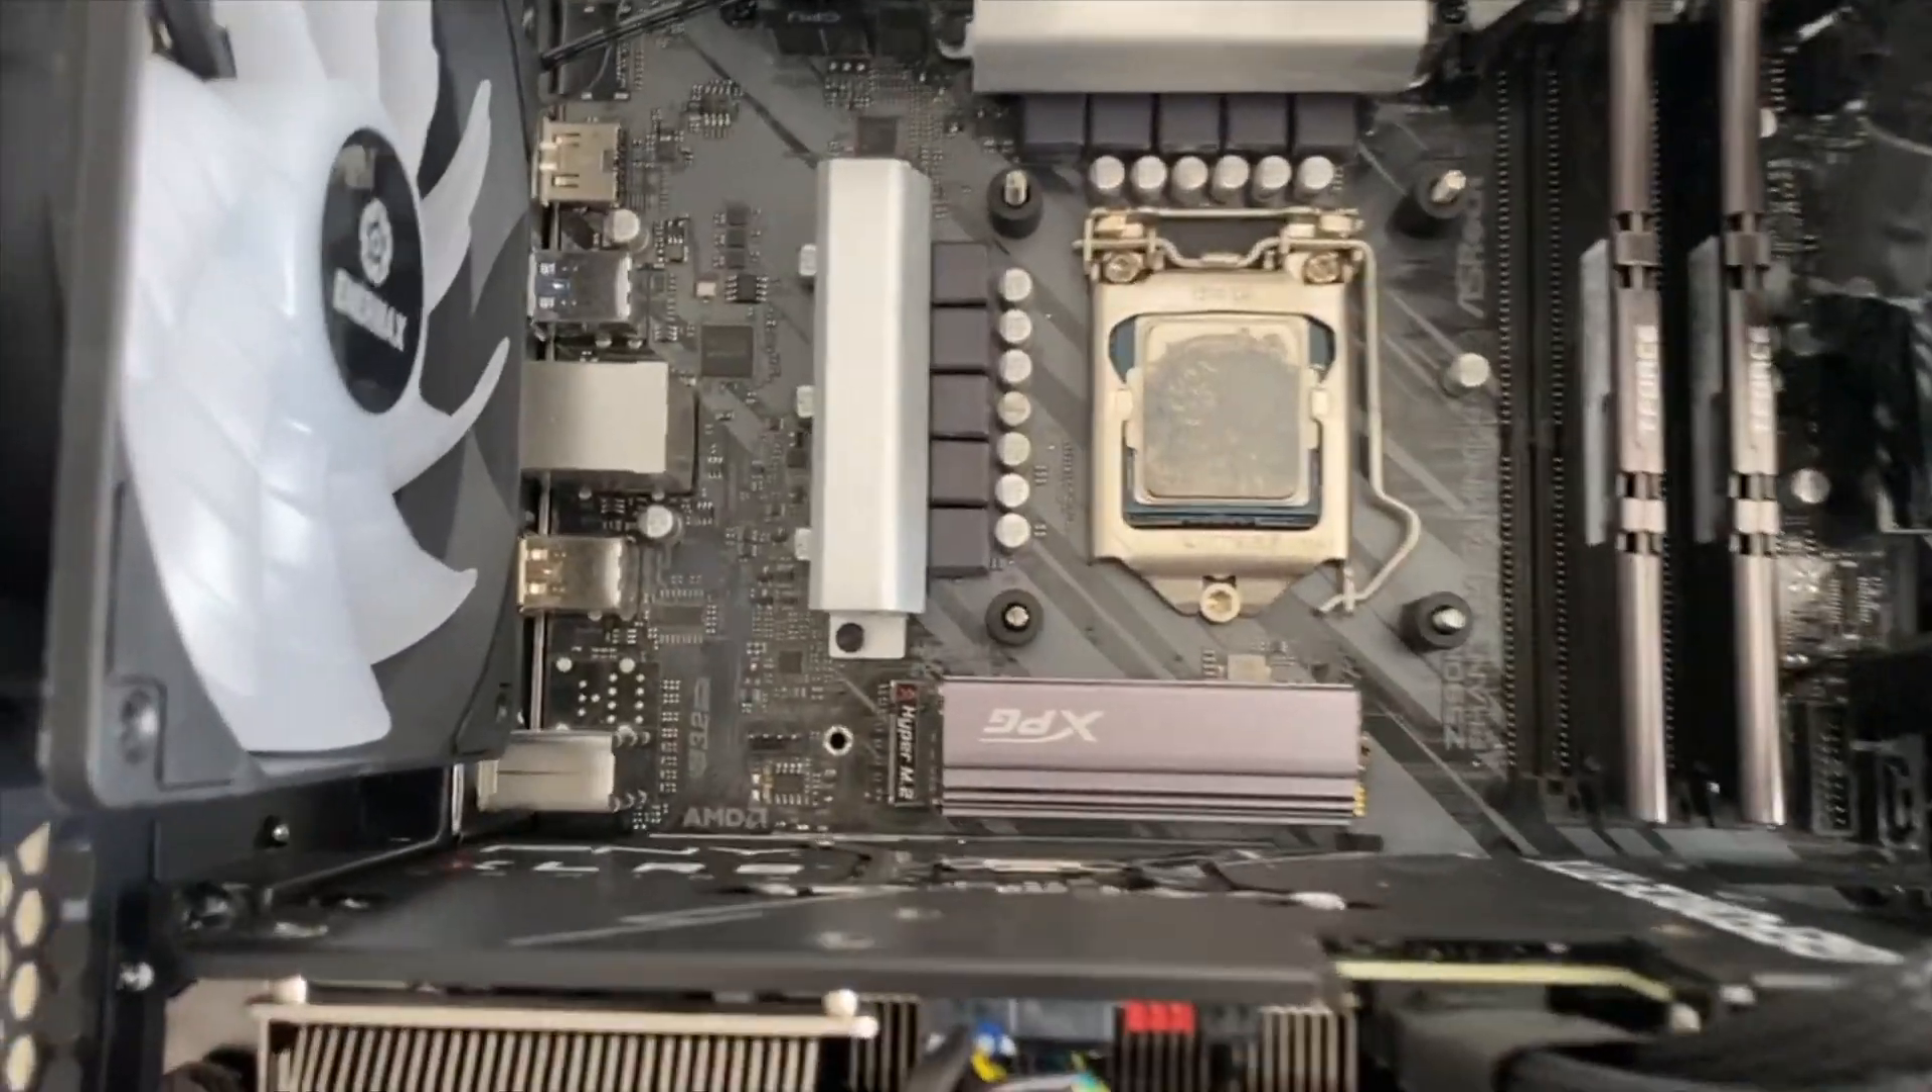I've moved the cooling block as you can see off to the side. This is what's underneath of it. That's the chip and the fixture that holds it in.